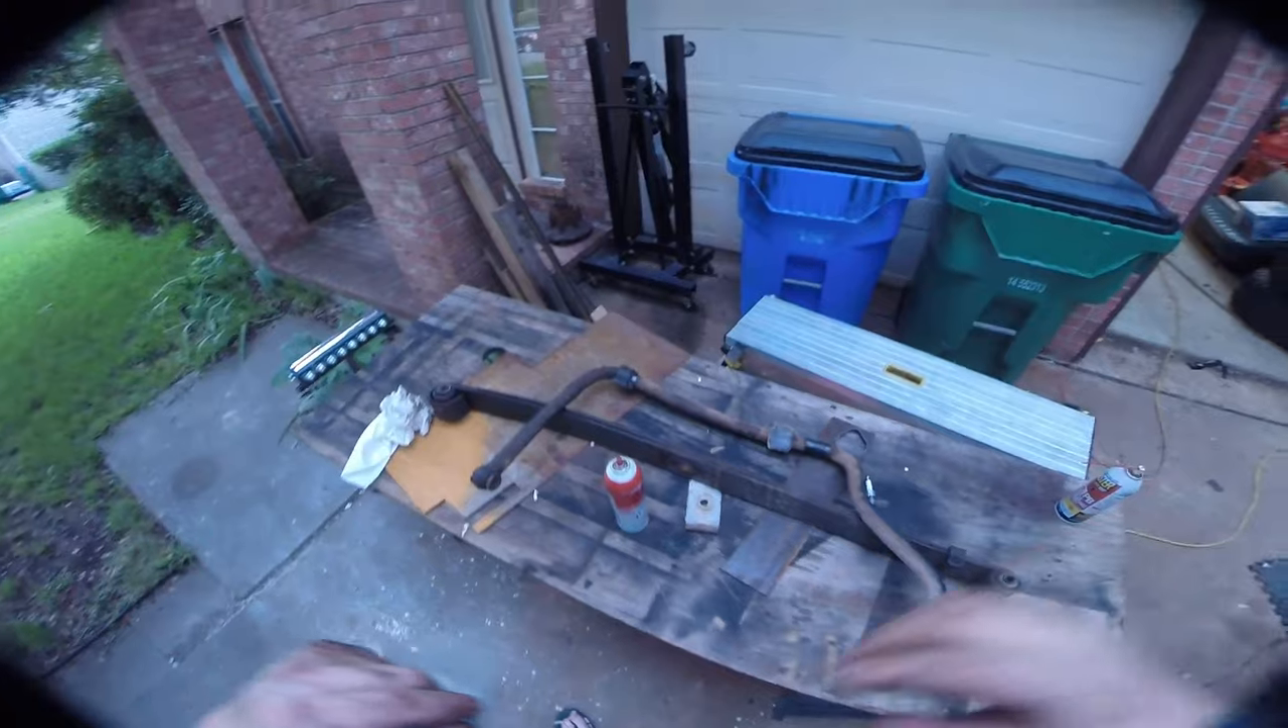So here's our factory sway bar out of the truck.